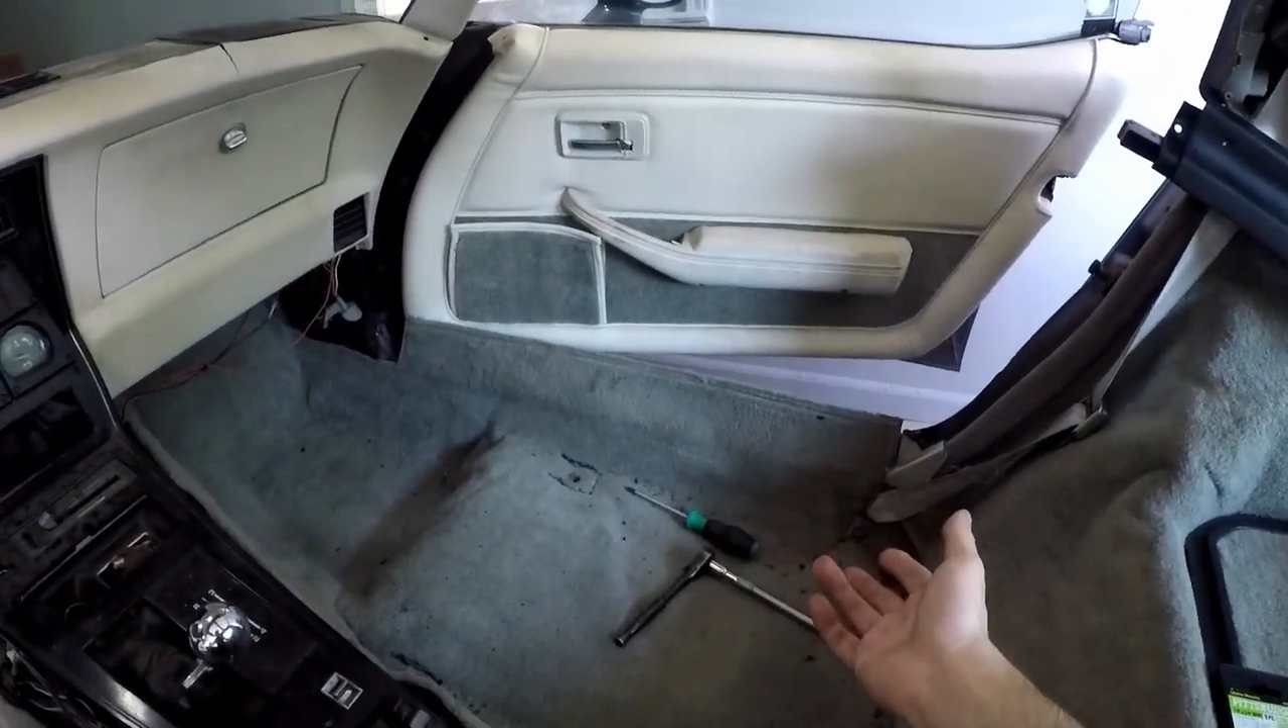As you see I already have the seats out. I'm working on pulling the carpet out.